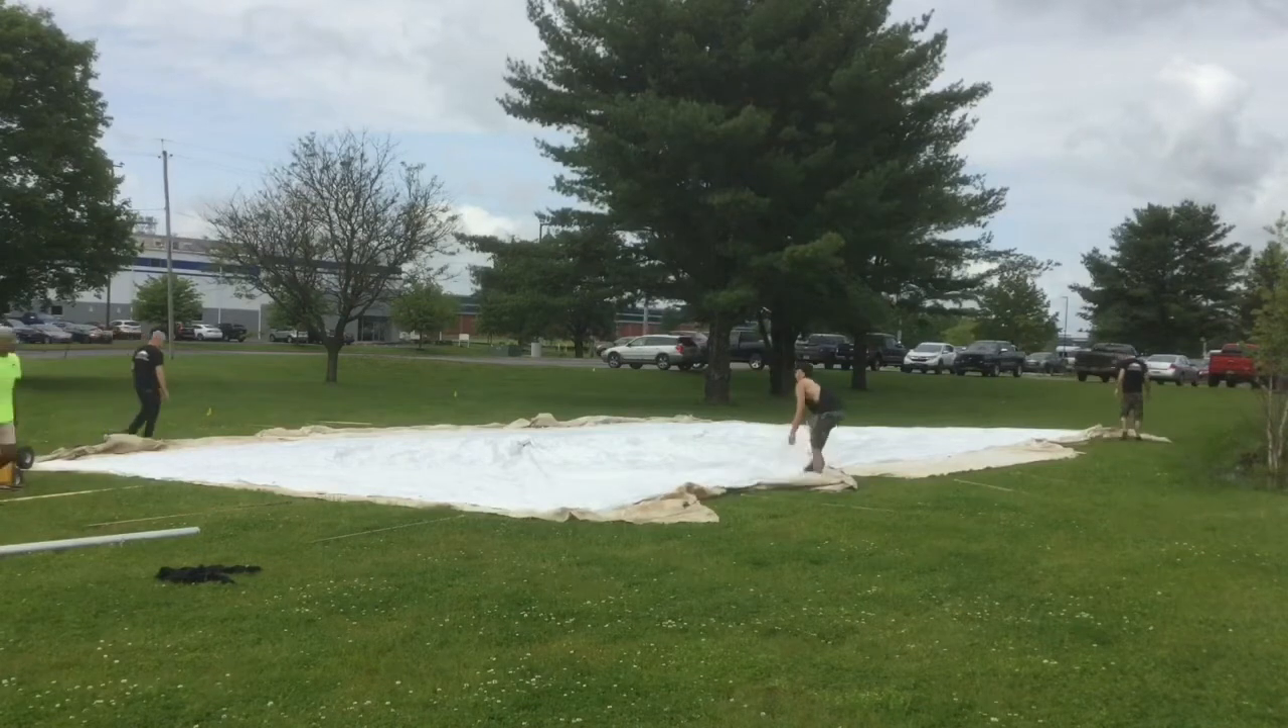So now that we actually got the tent stretched out and straightened we can start laying stakes out.